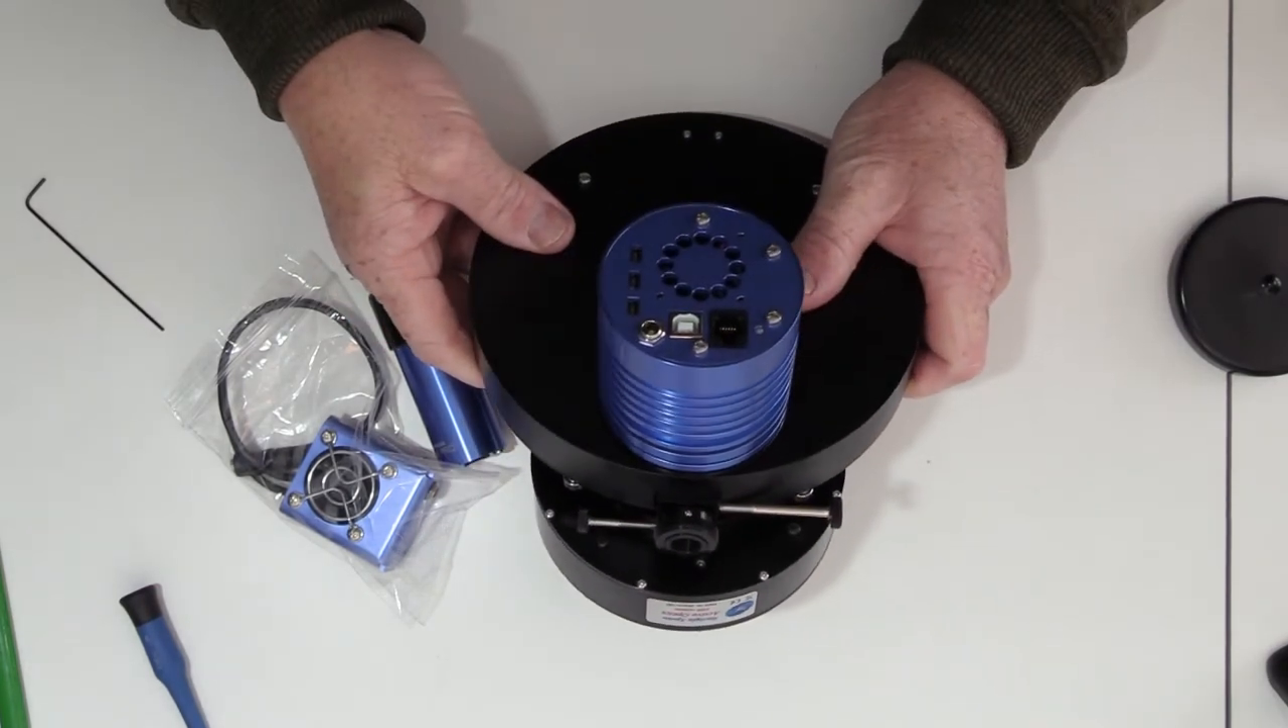Uh, so there's a couple of other bits to do. We've got the auxiliary fan to go on.